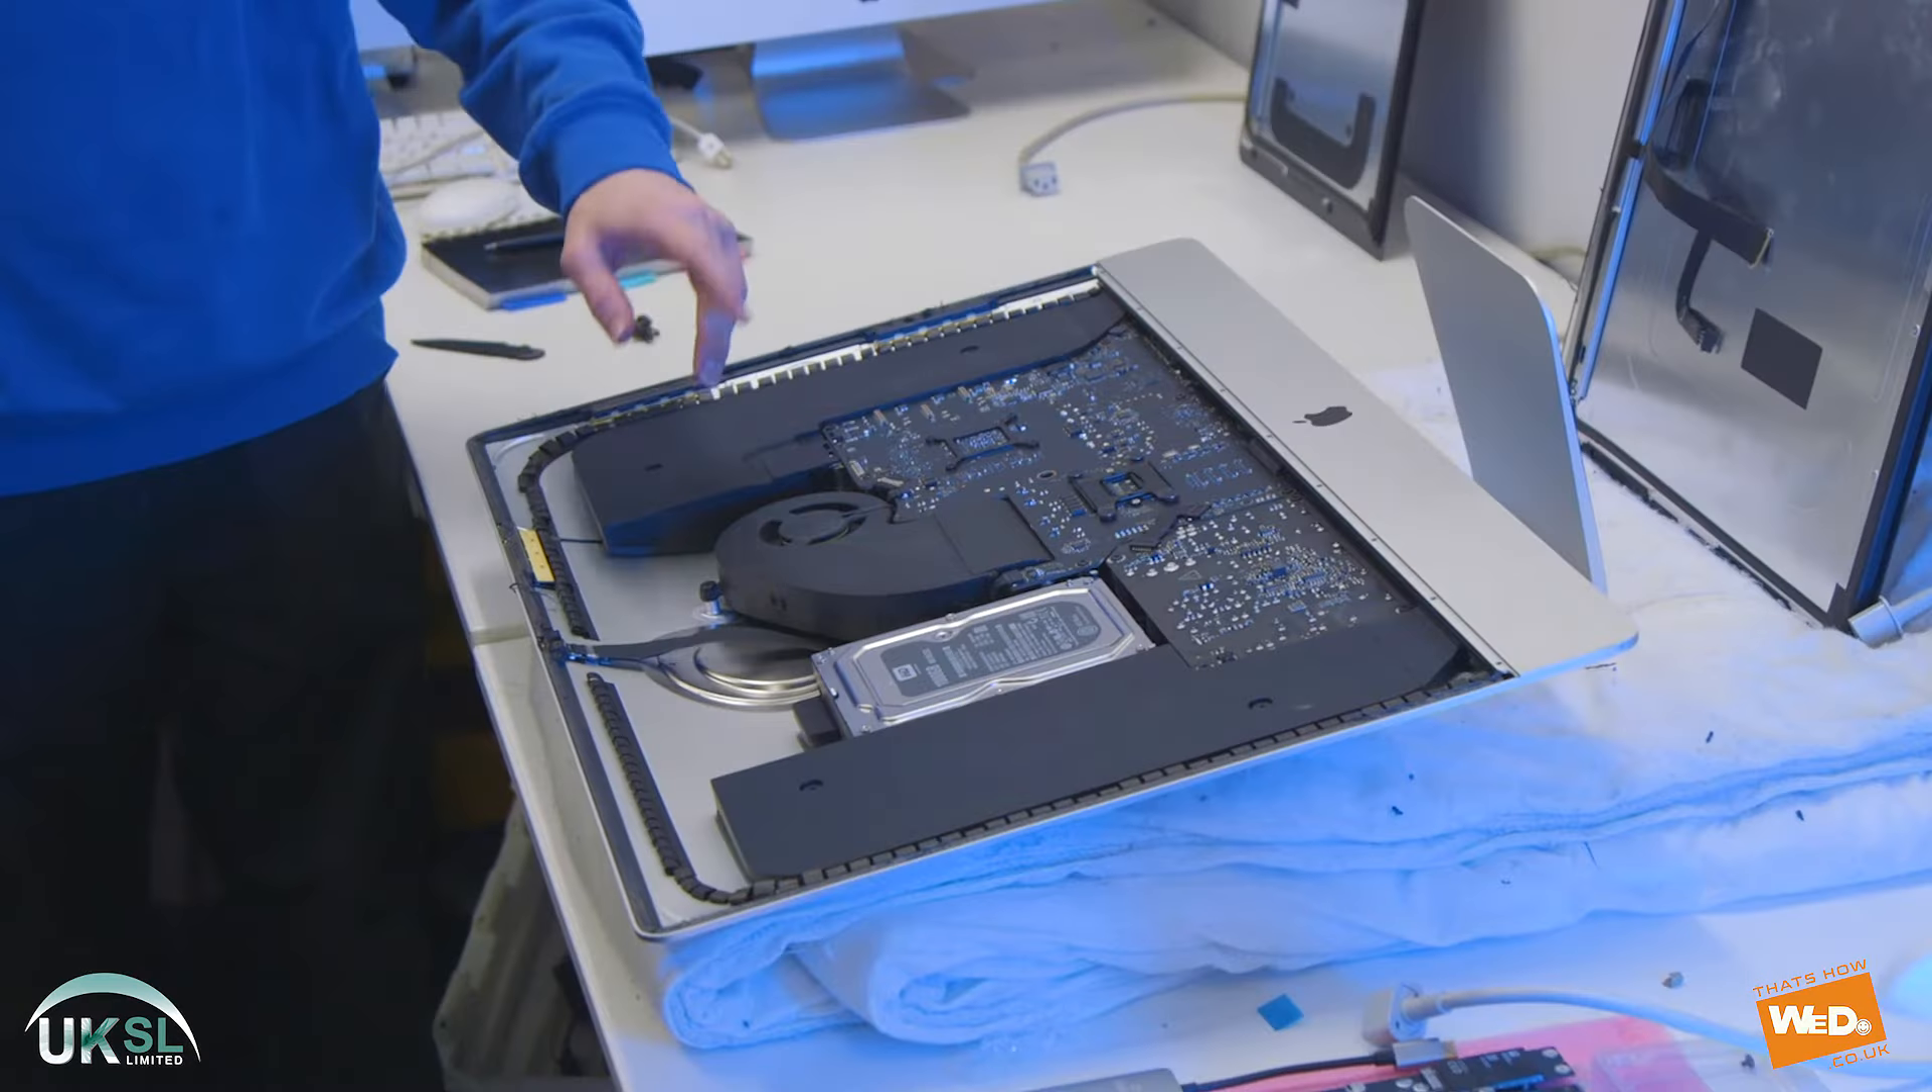And that is the screen removed. So now we've taken off the screen.